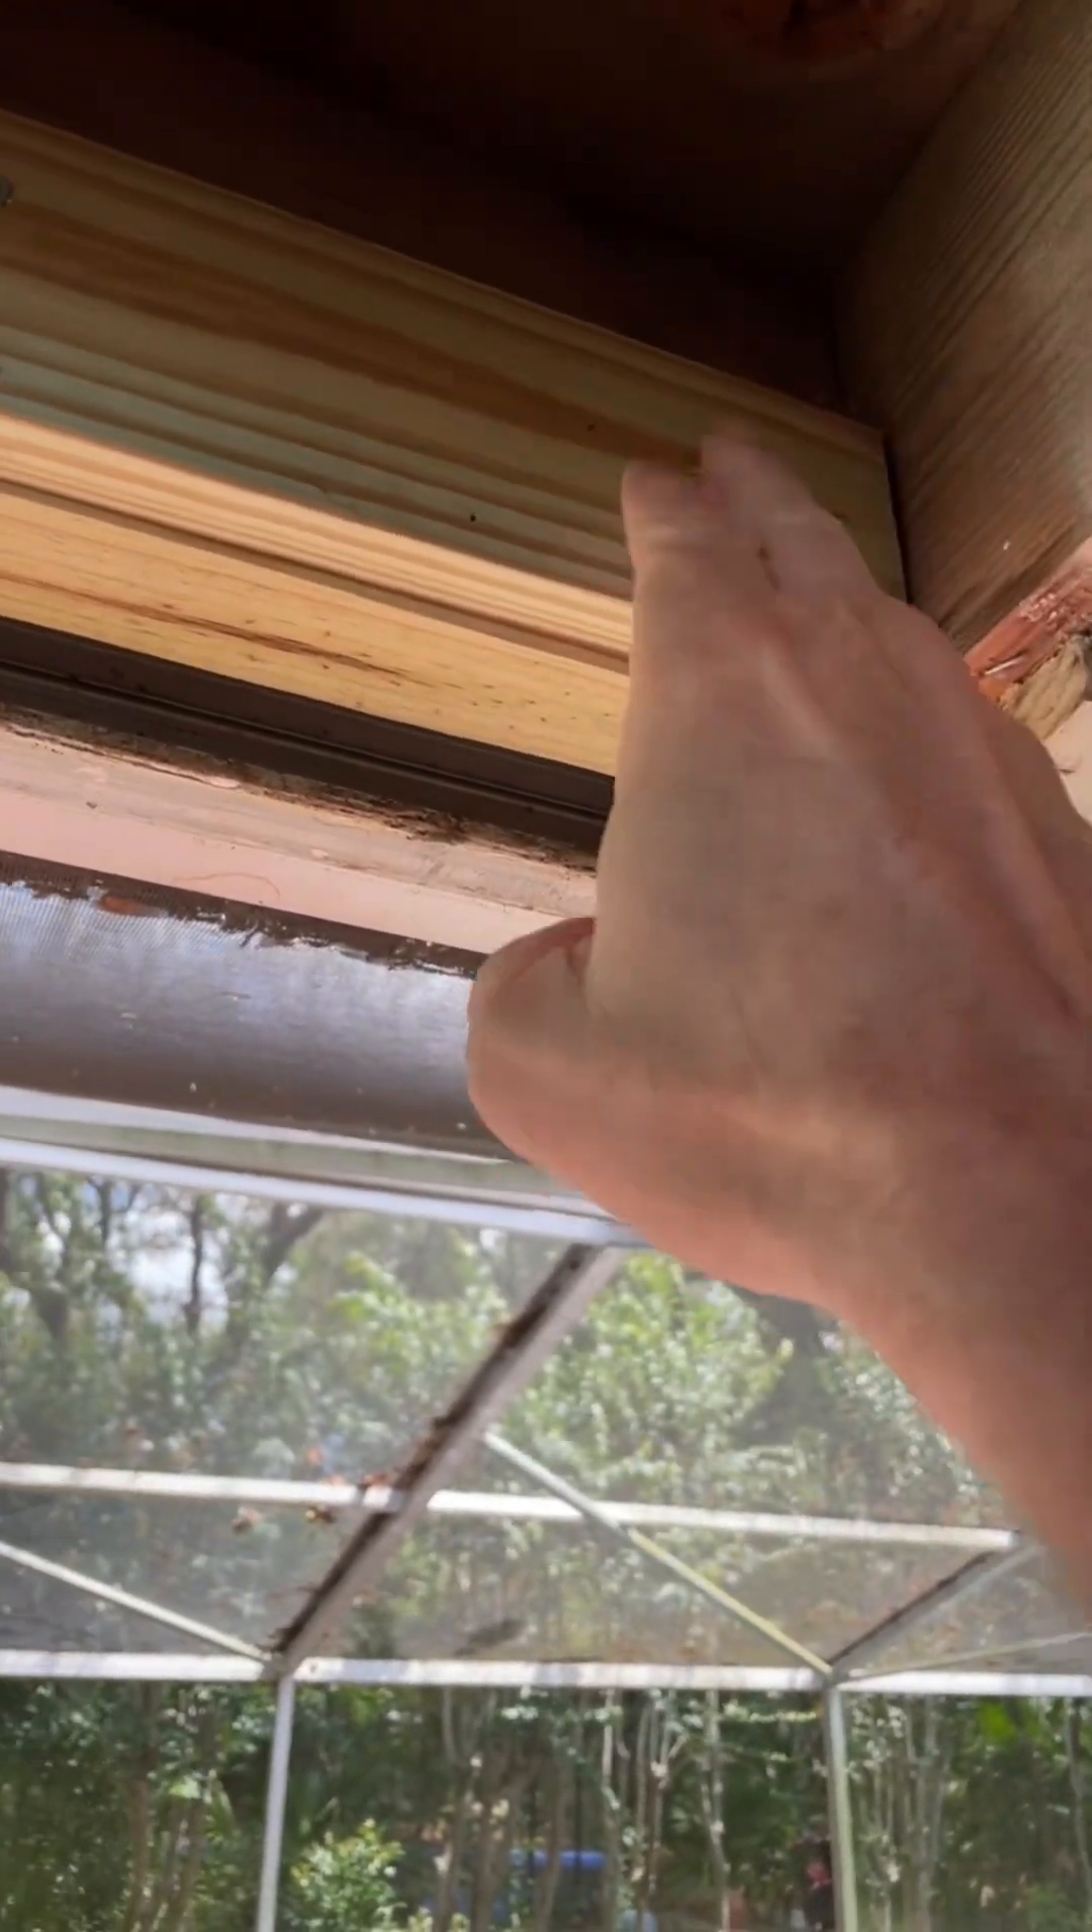You can see I've got my scab on there. It's a 1x4 end on there.